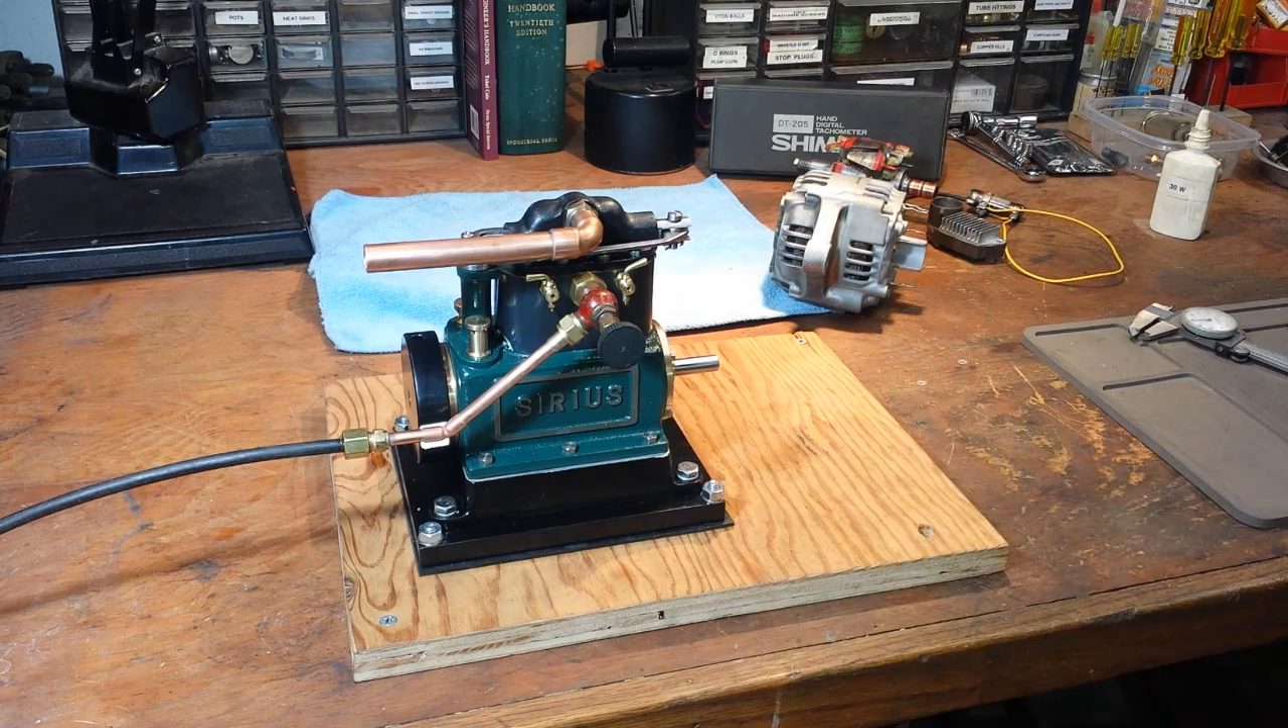And I mounted everything to this plate just because it's flat and solid.